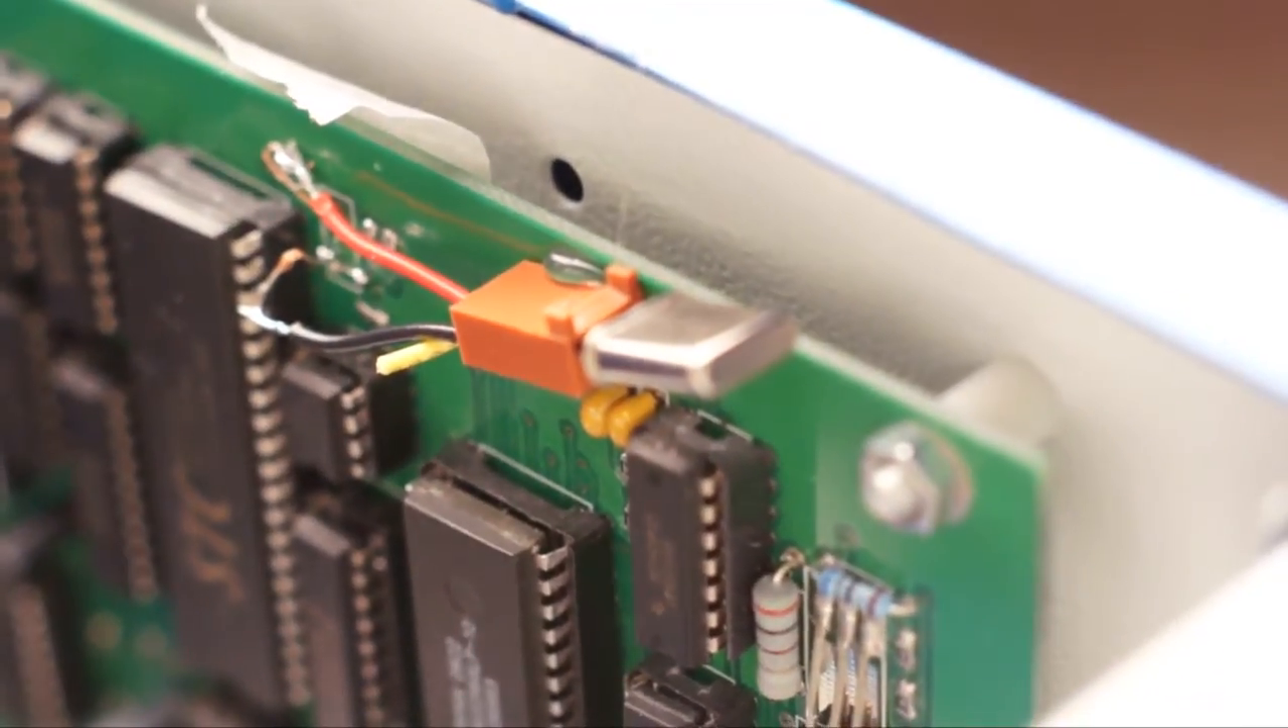And then I made a little mount here that so I could swap out crystals.